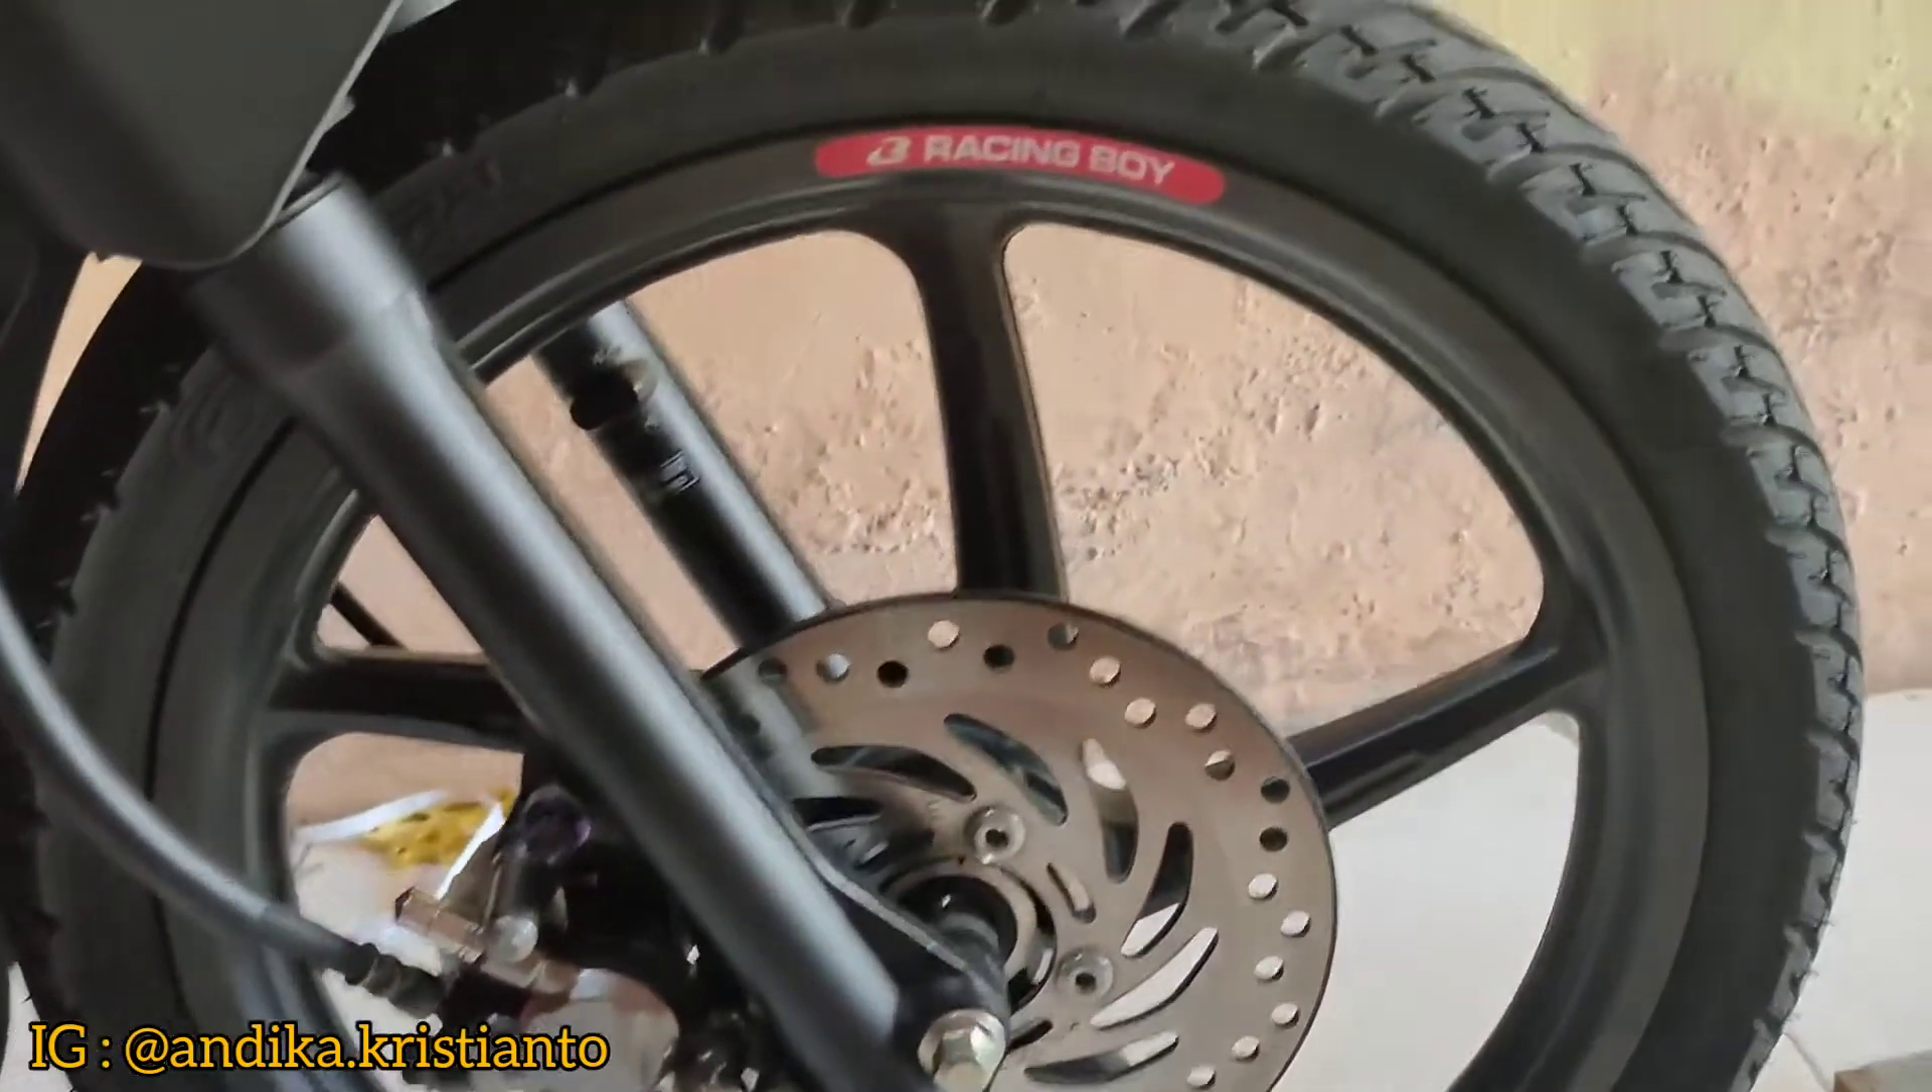Sudah terpasang stiker racing boy di velg standar supra-x 125 gua ini yang bagian depan dan ini bagian belakang.